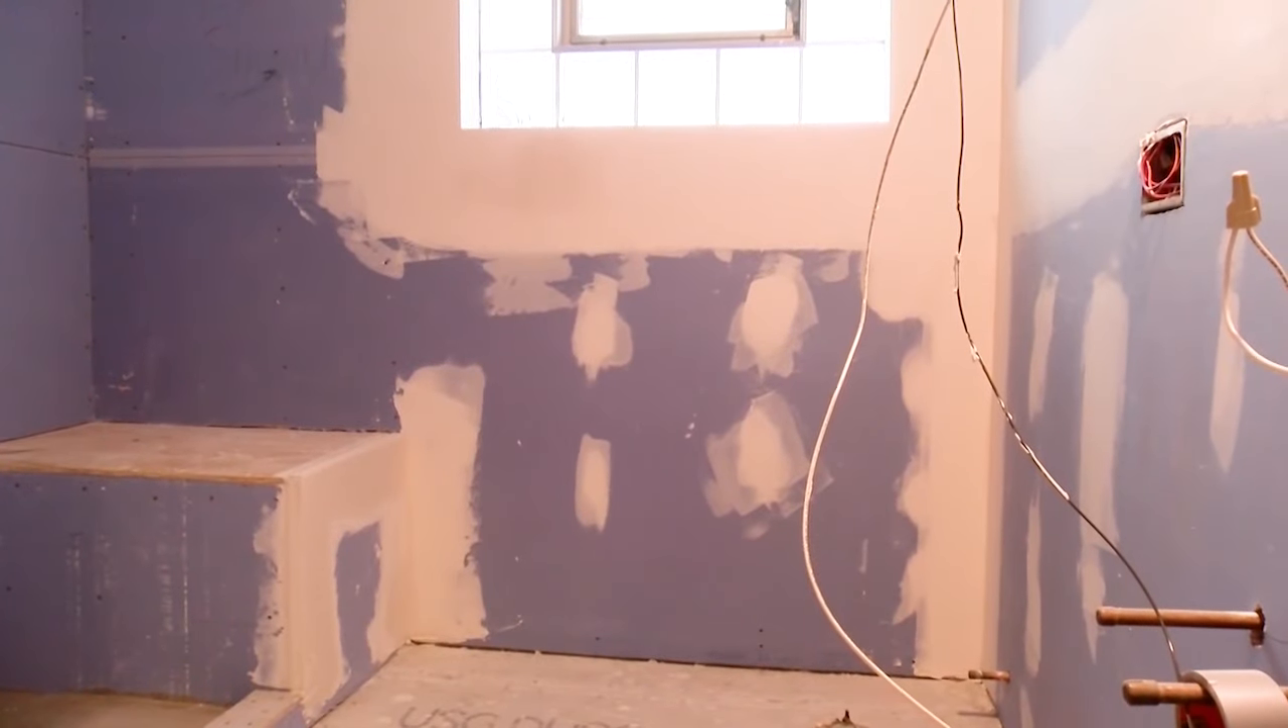We still have the electrics roughed in, all the plumbing is roughed in.